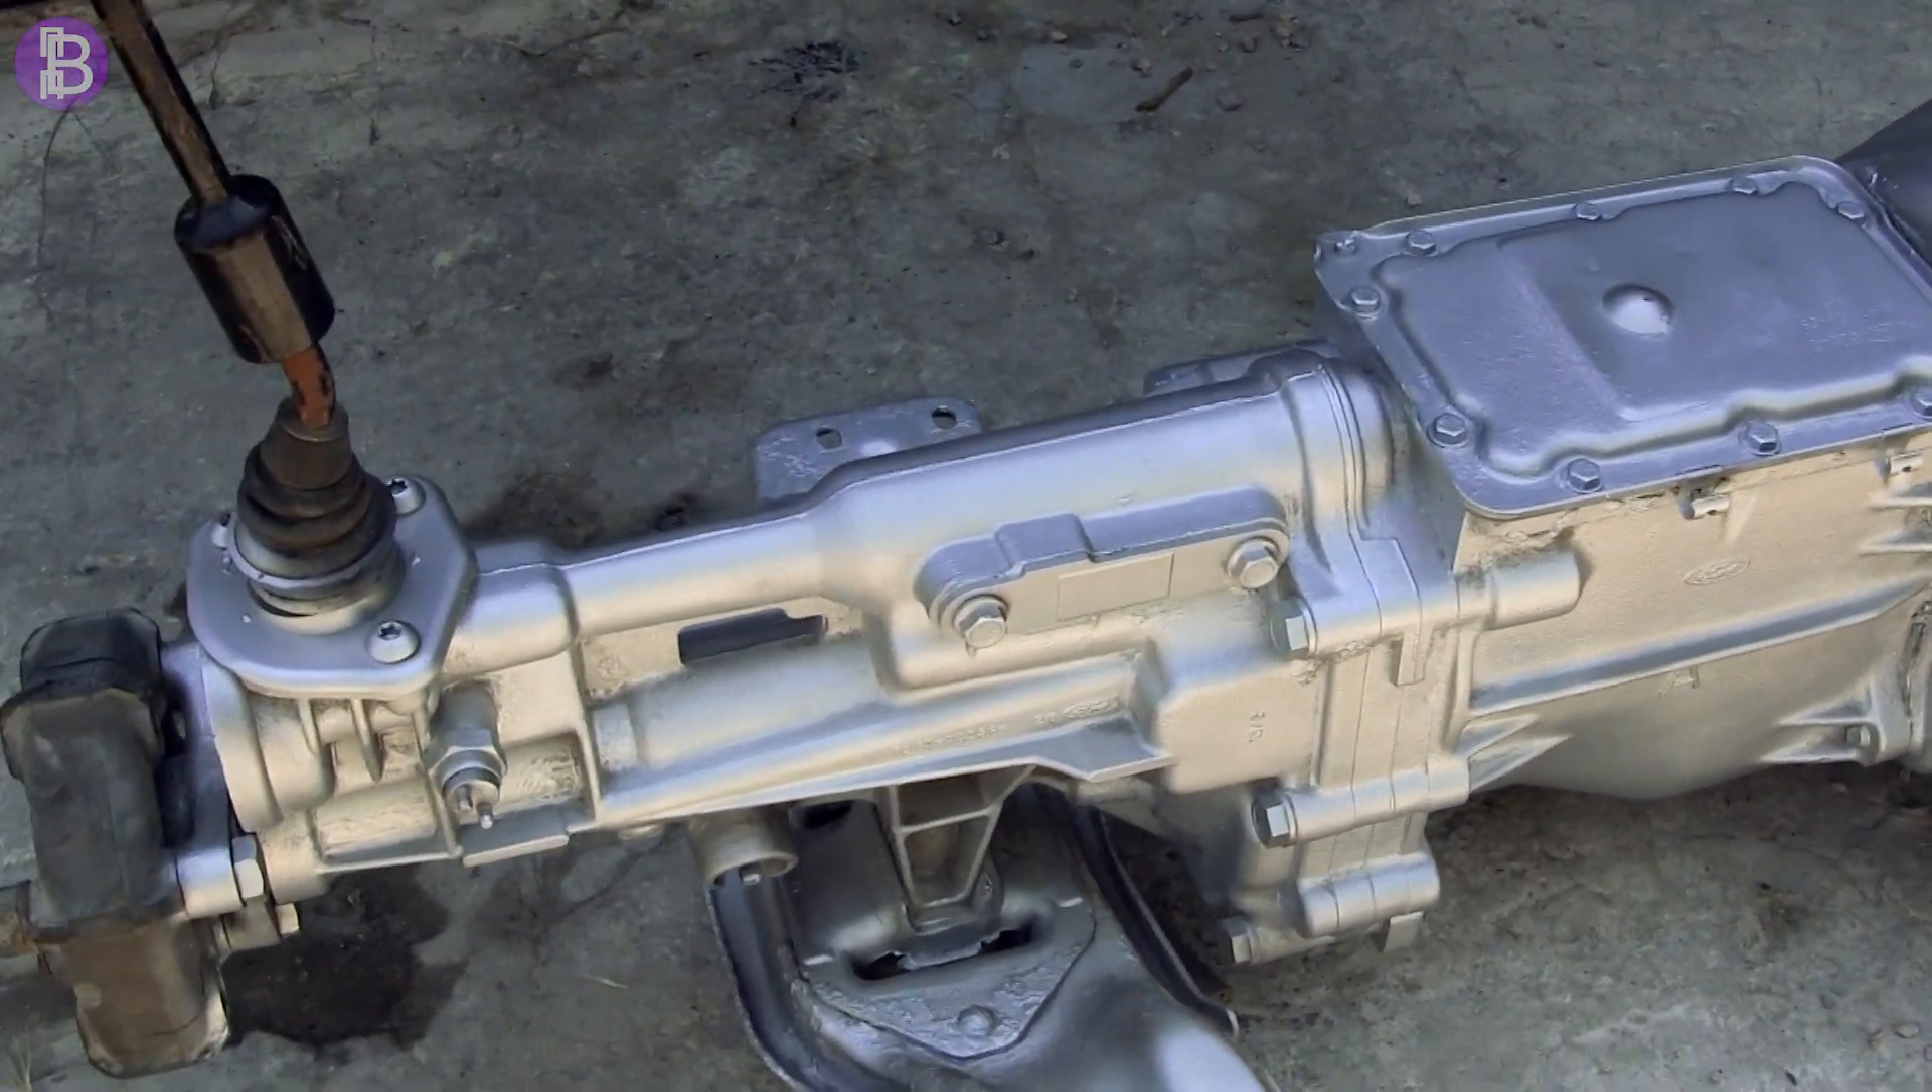Вот наша коробка В положении В котором она Находится на автомобиле Вся покрашенная Выглядит Здоровски Осталось только ее поставить В машину.